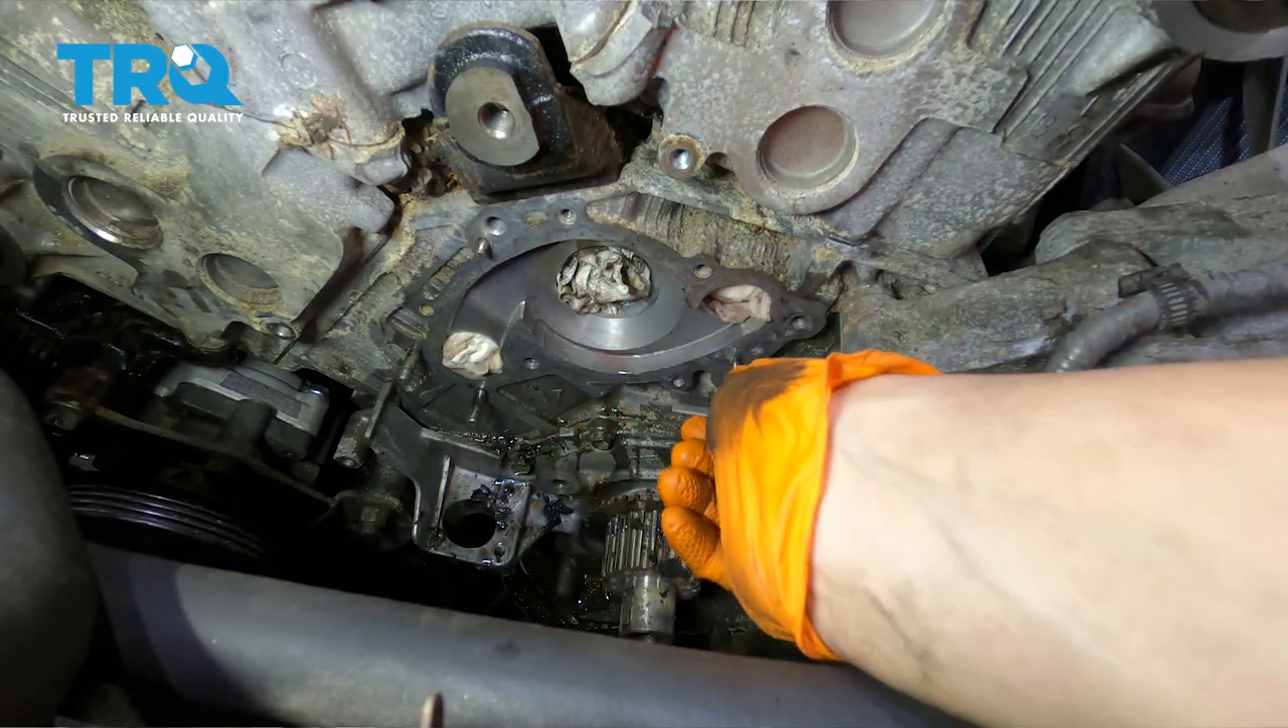At this point, I blocked off the three holes for the water pump inlets and outlets.